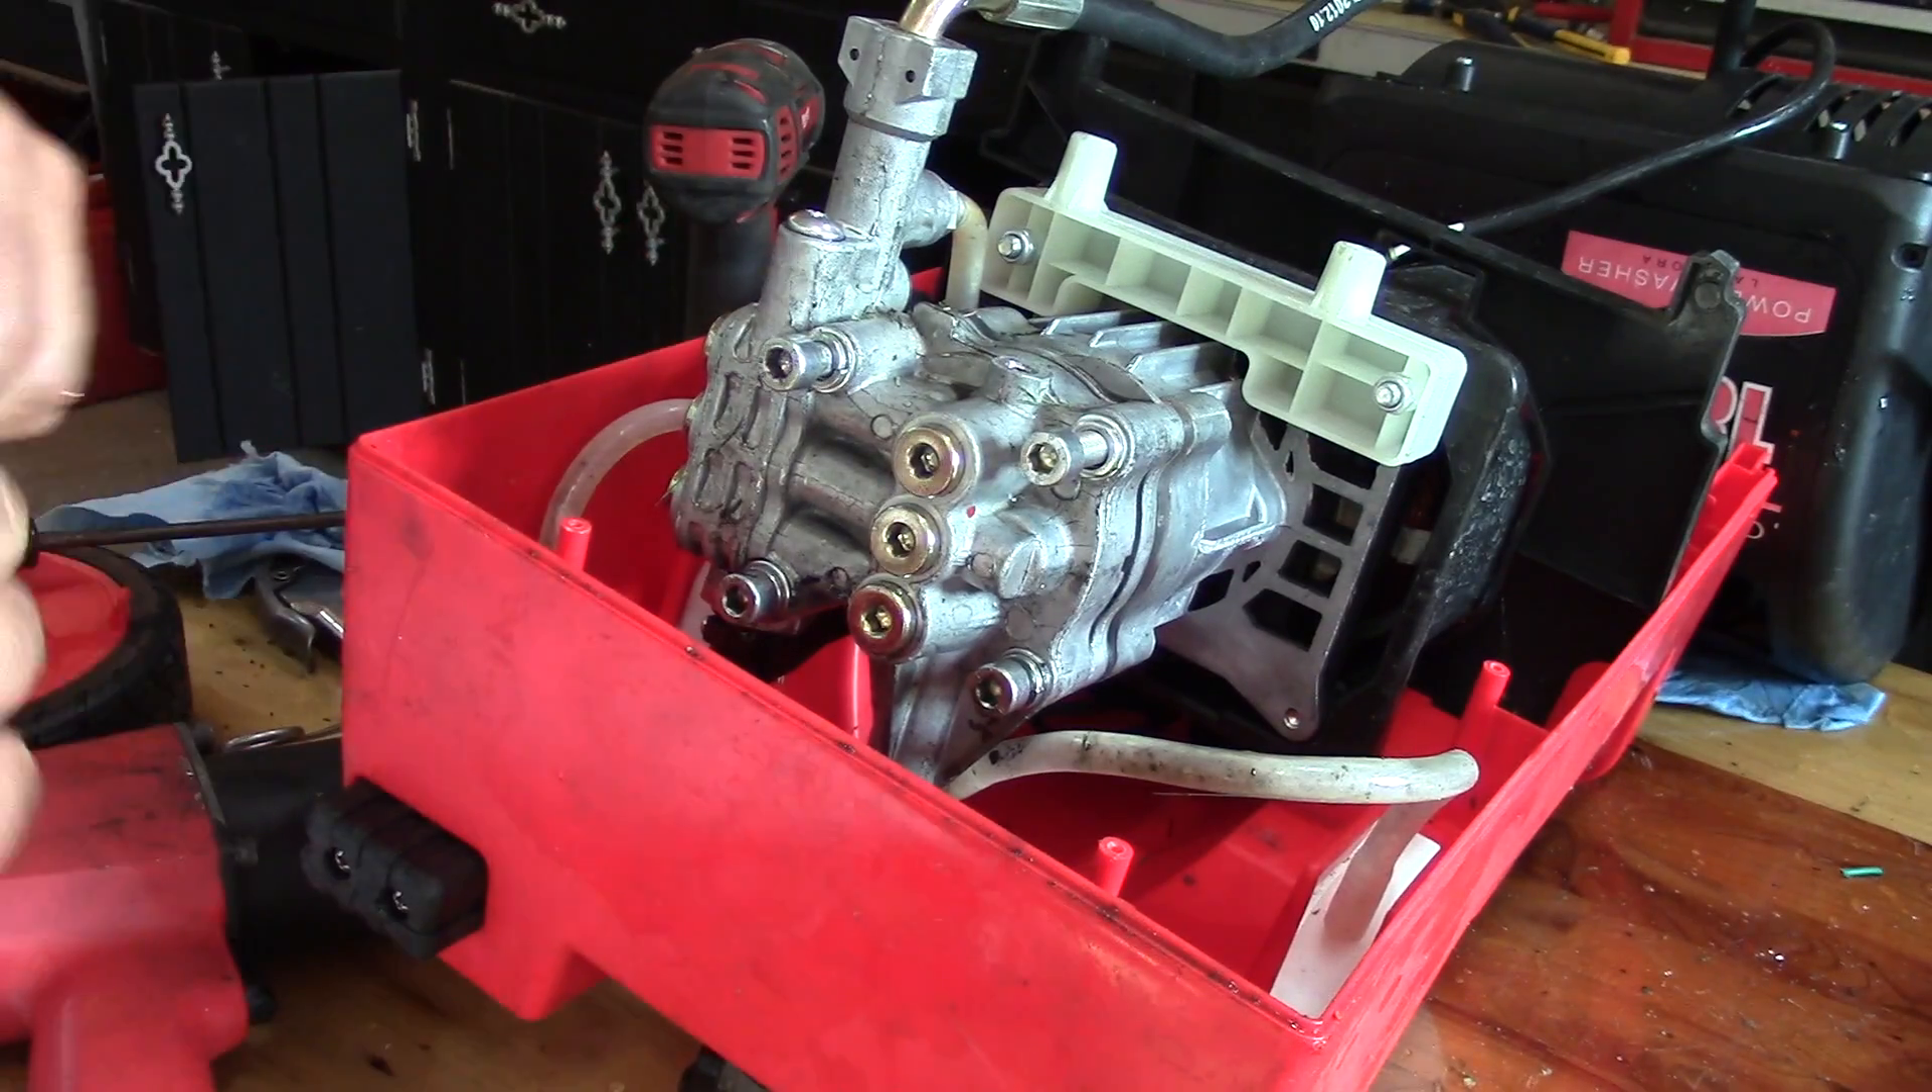Yeah, now we have the case split.